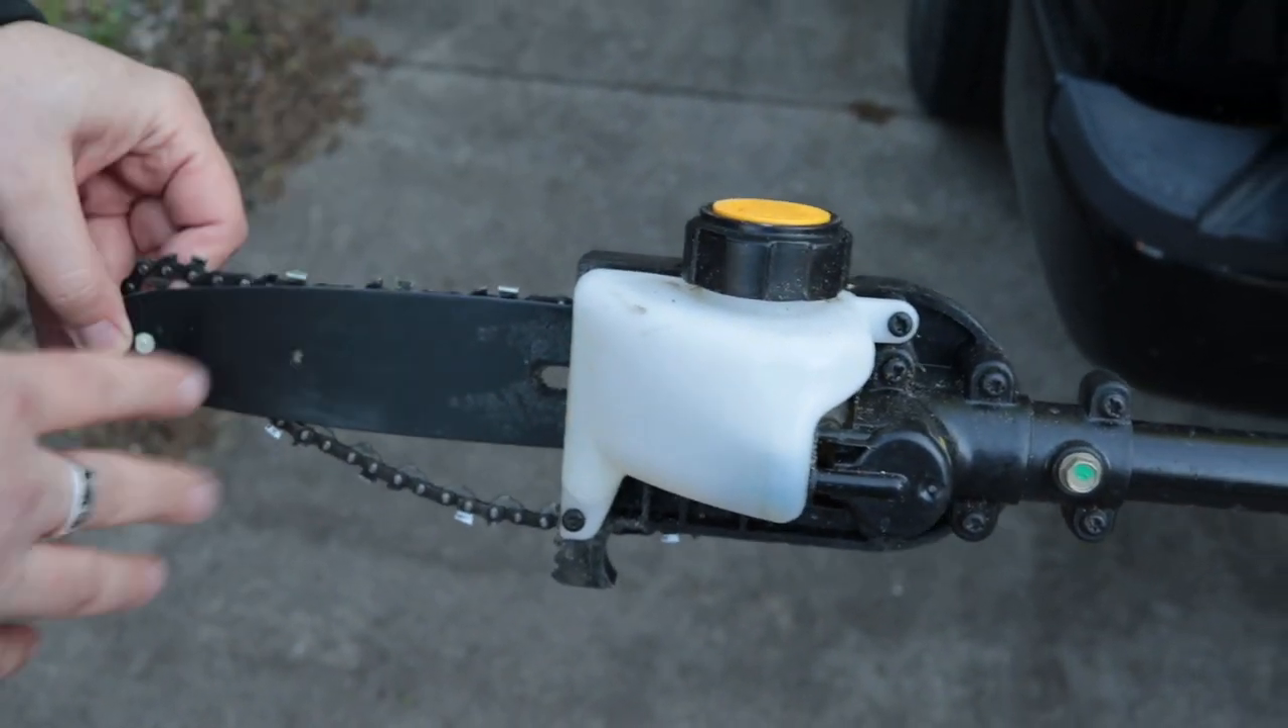And of course, the chain came off when we were working. So we haven't put it on yet.